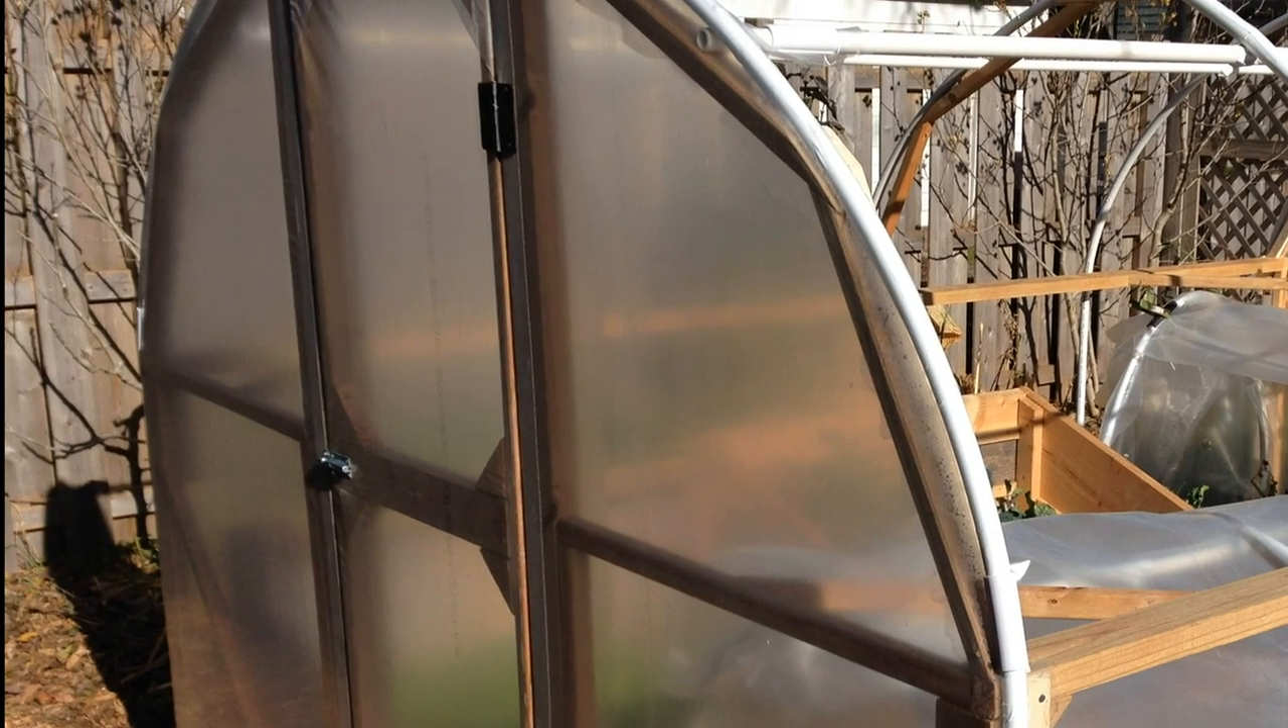This is what the door looked like after being installed.